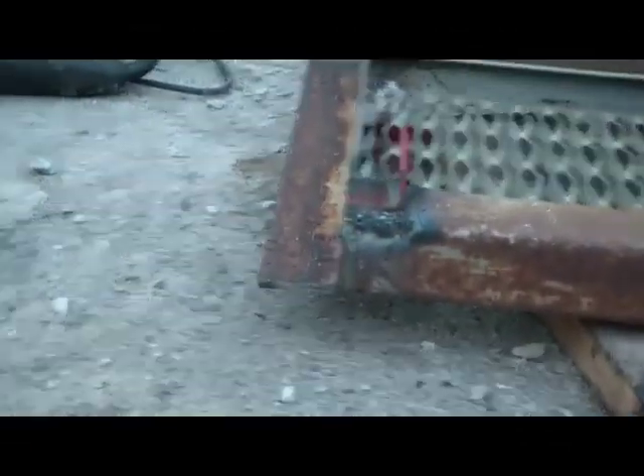I've just gotten the last piece welded on here which is this uh little piece of angle iron right here at the very end.